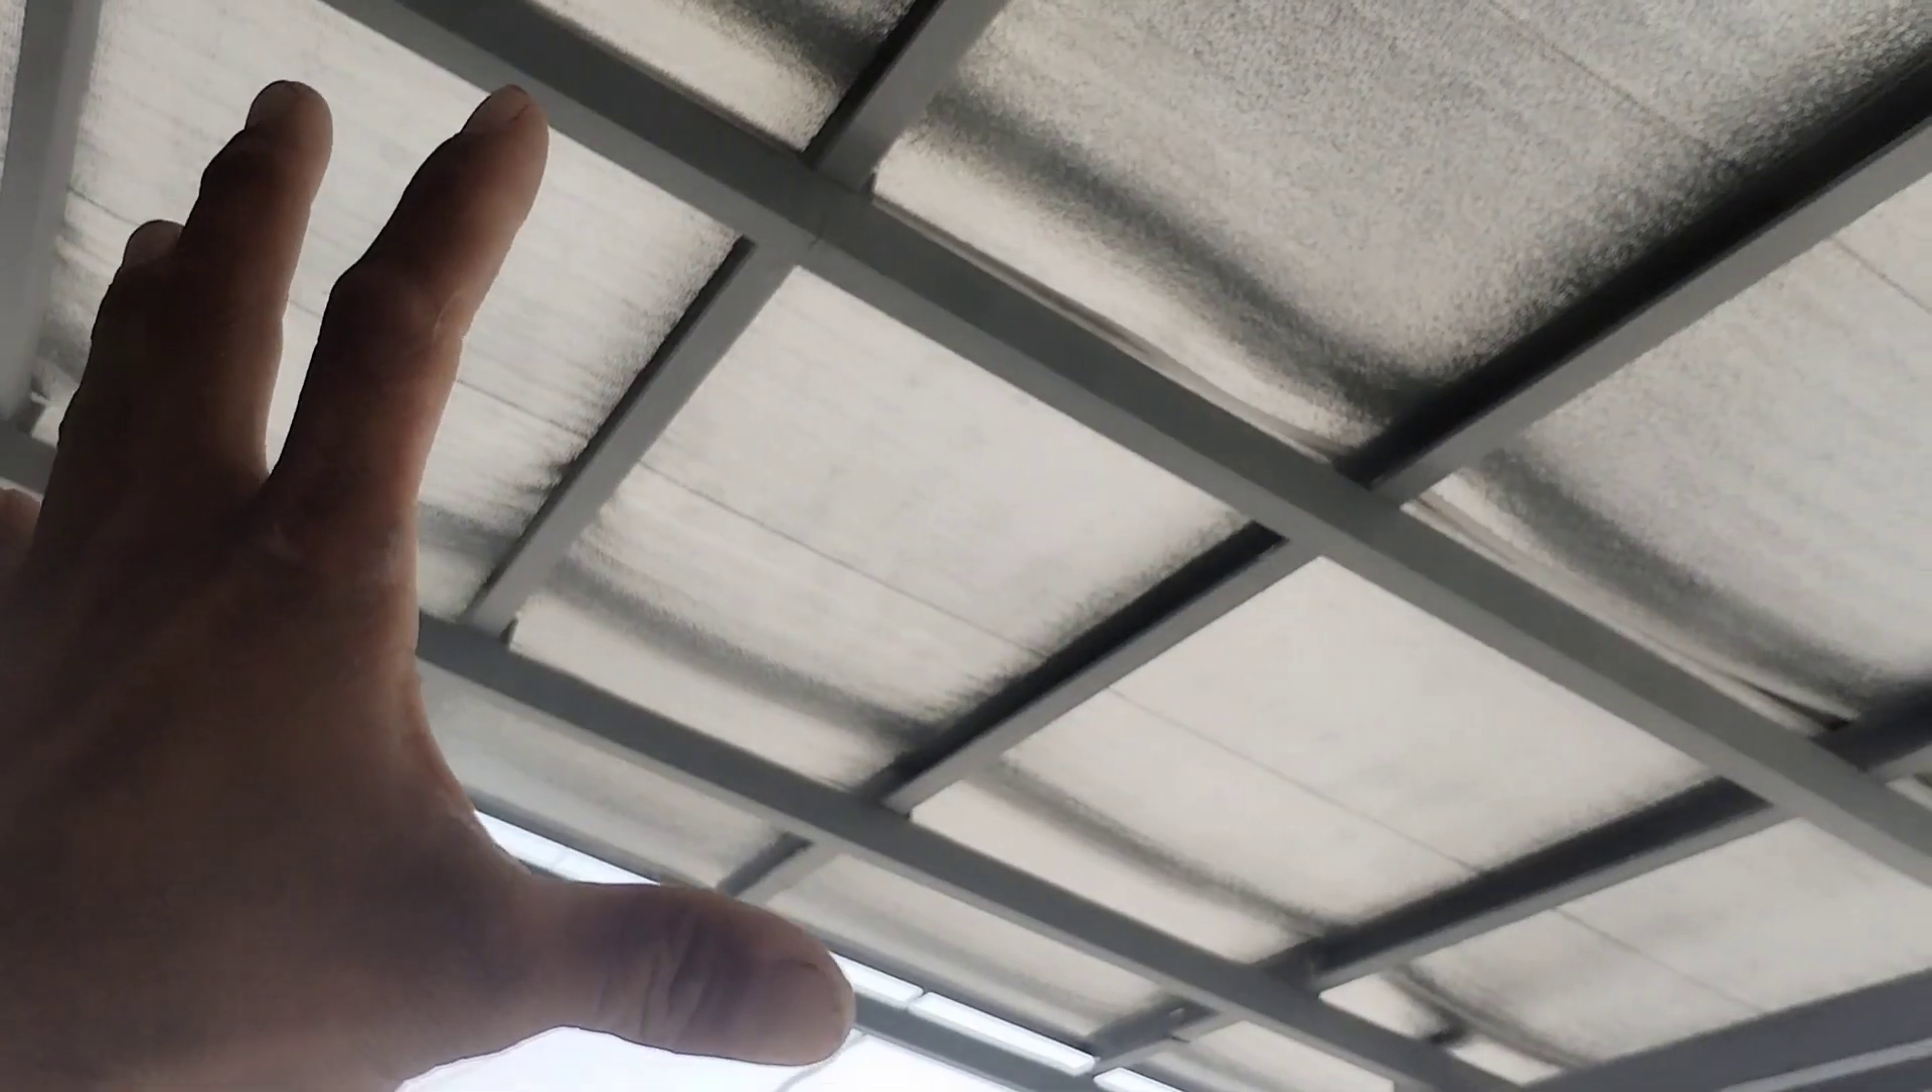Tapos, na-install na rin natin yung bubong mga boss.